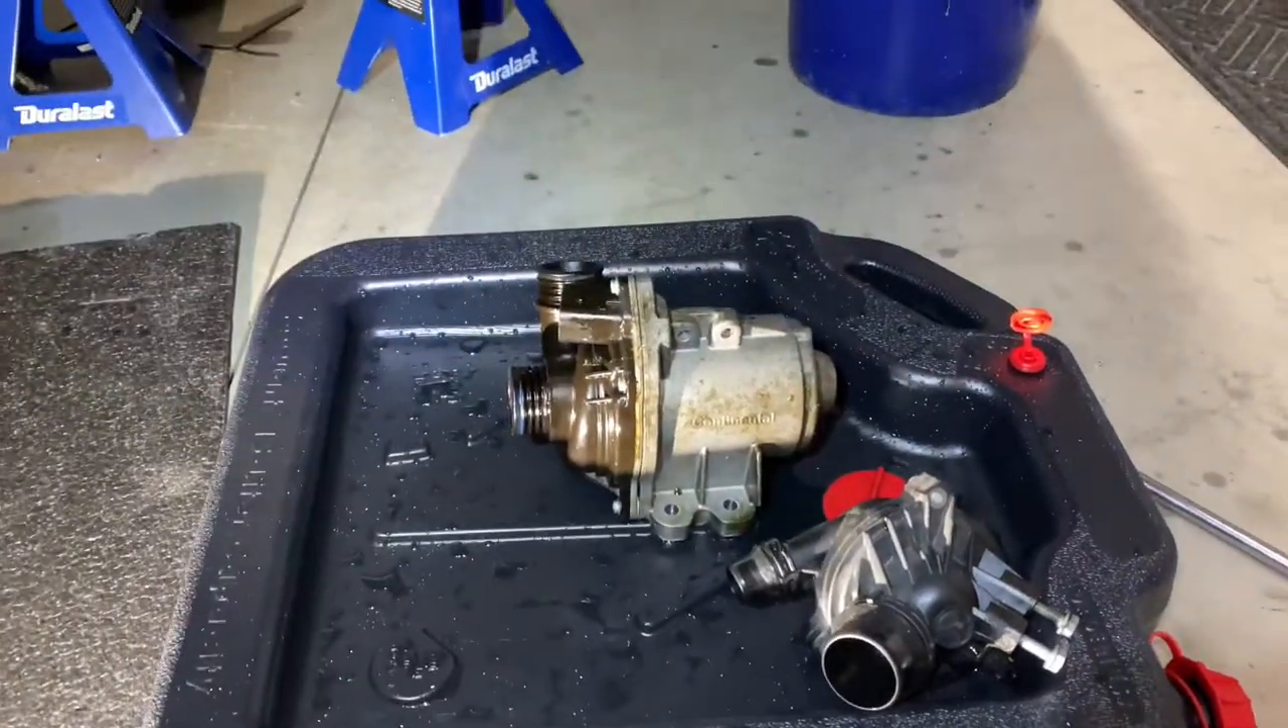Disconnected the thermostat housing from the water pump and then disconnected the water pump from the block.